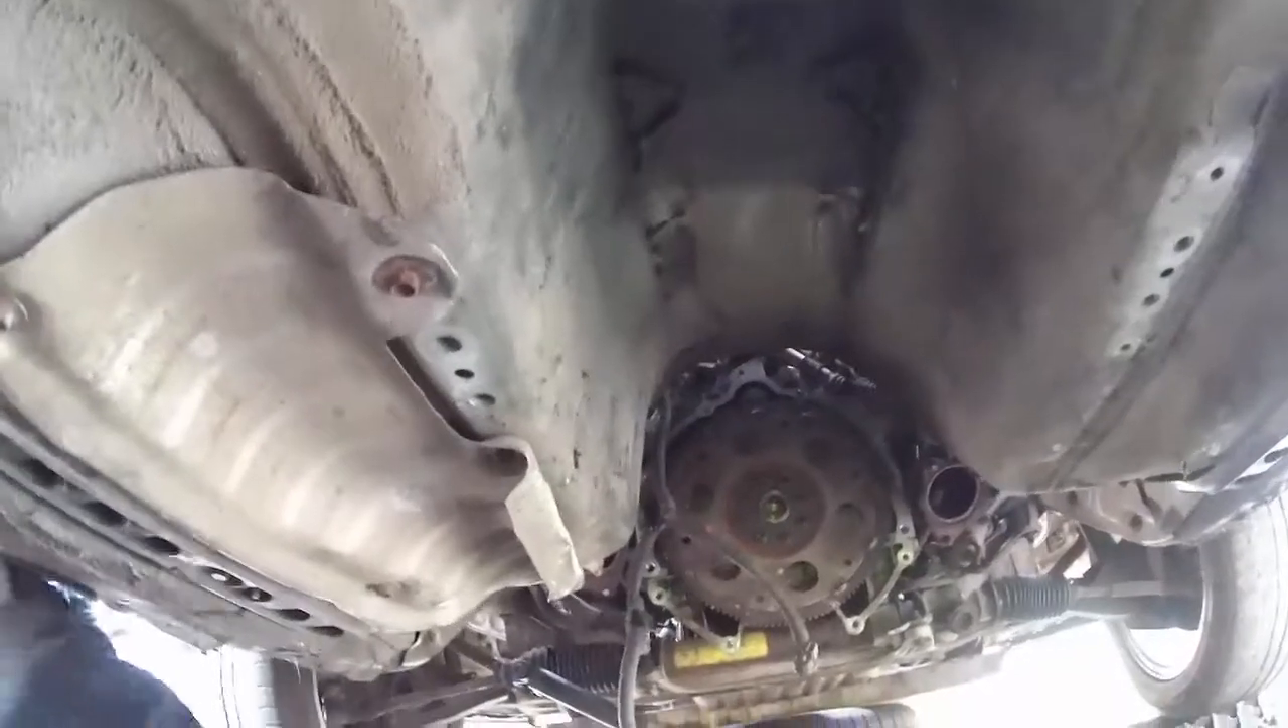Gearbox is out, right pull the jack out and there we have one very large gear box shaped hole in the bottom of an LS 400, after much struggle later.